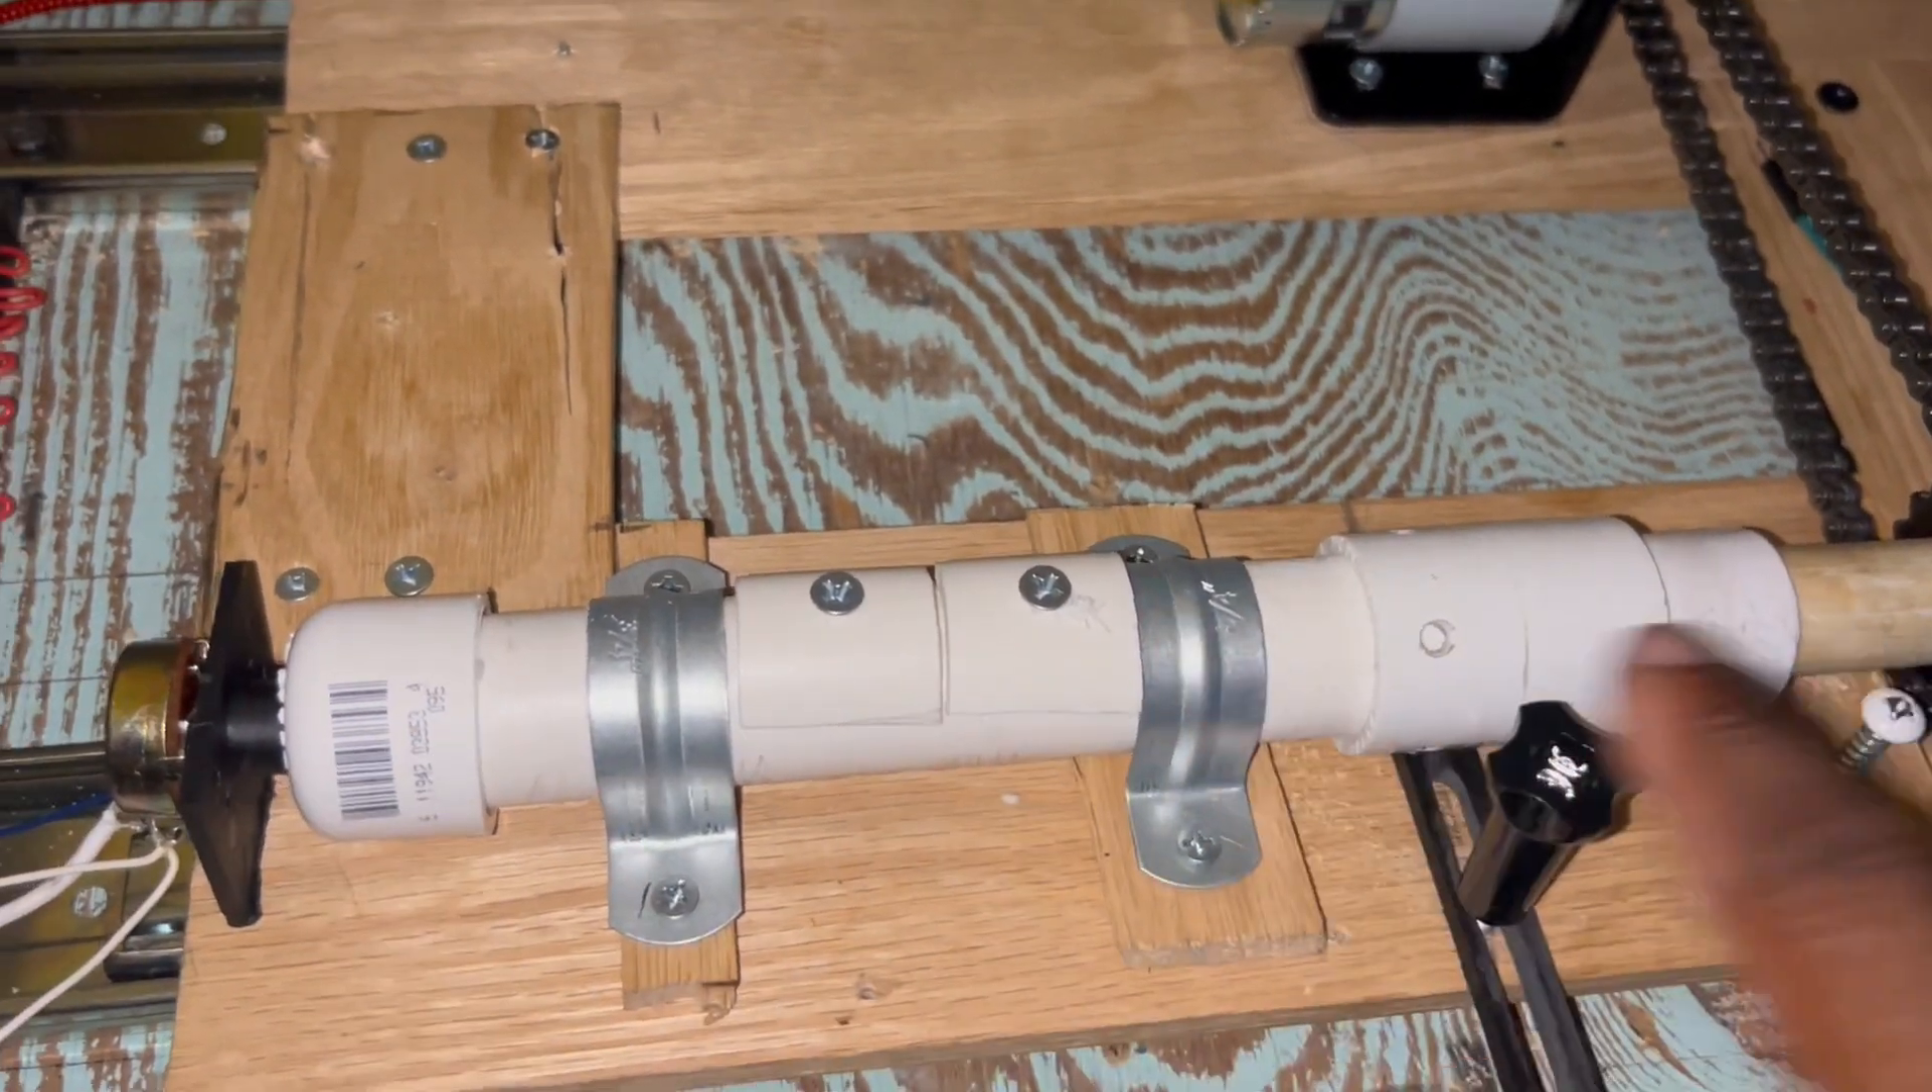Here we have just some pieces of PVC pipe that I've cut out and I've put in here in place so that the yoke mechanism doesn't slide back and forth so it stays put.